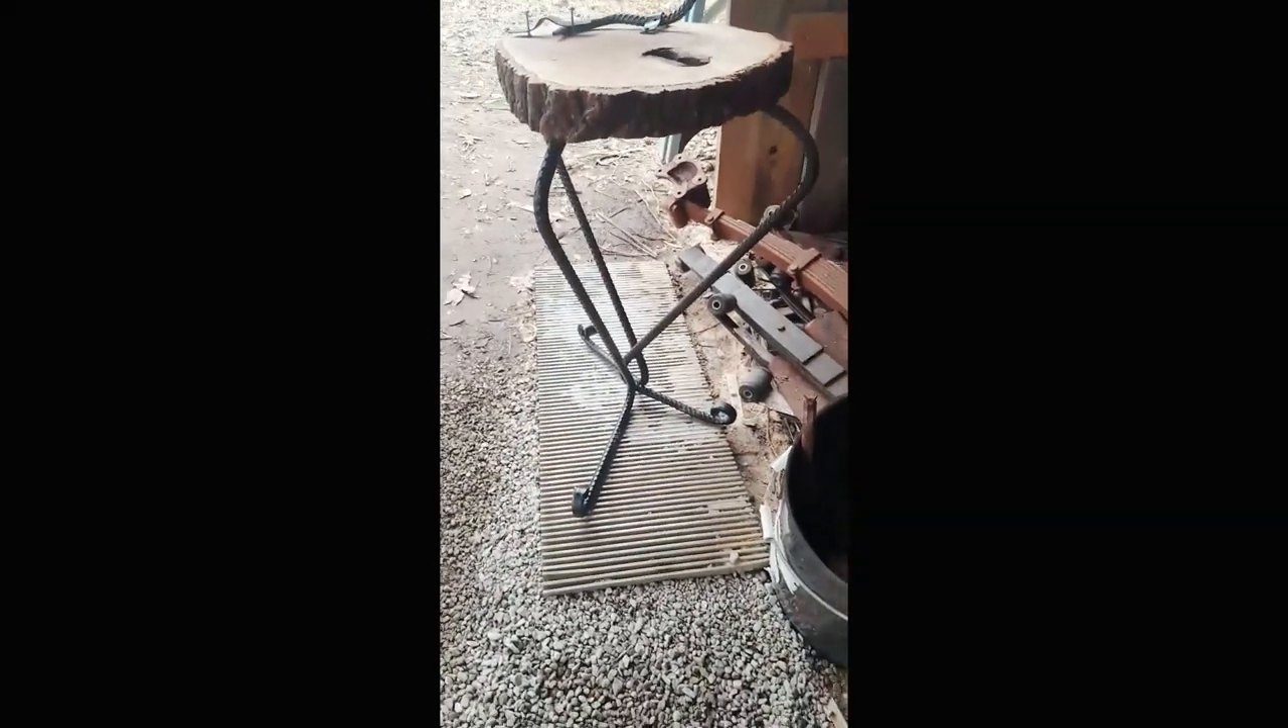As you can see, we've got the legs all together.